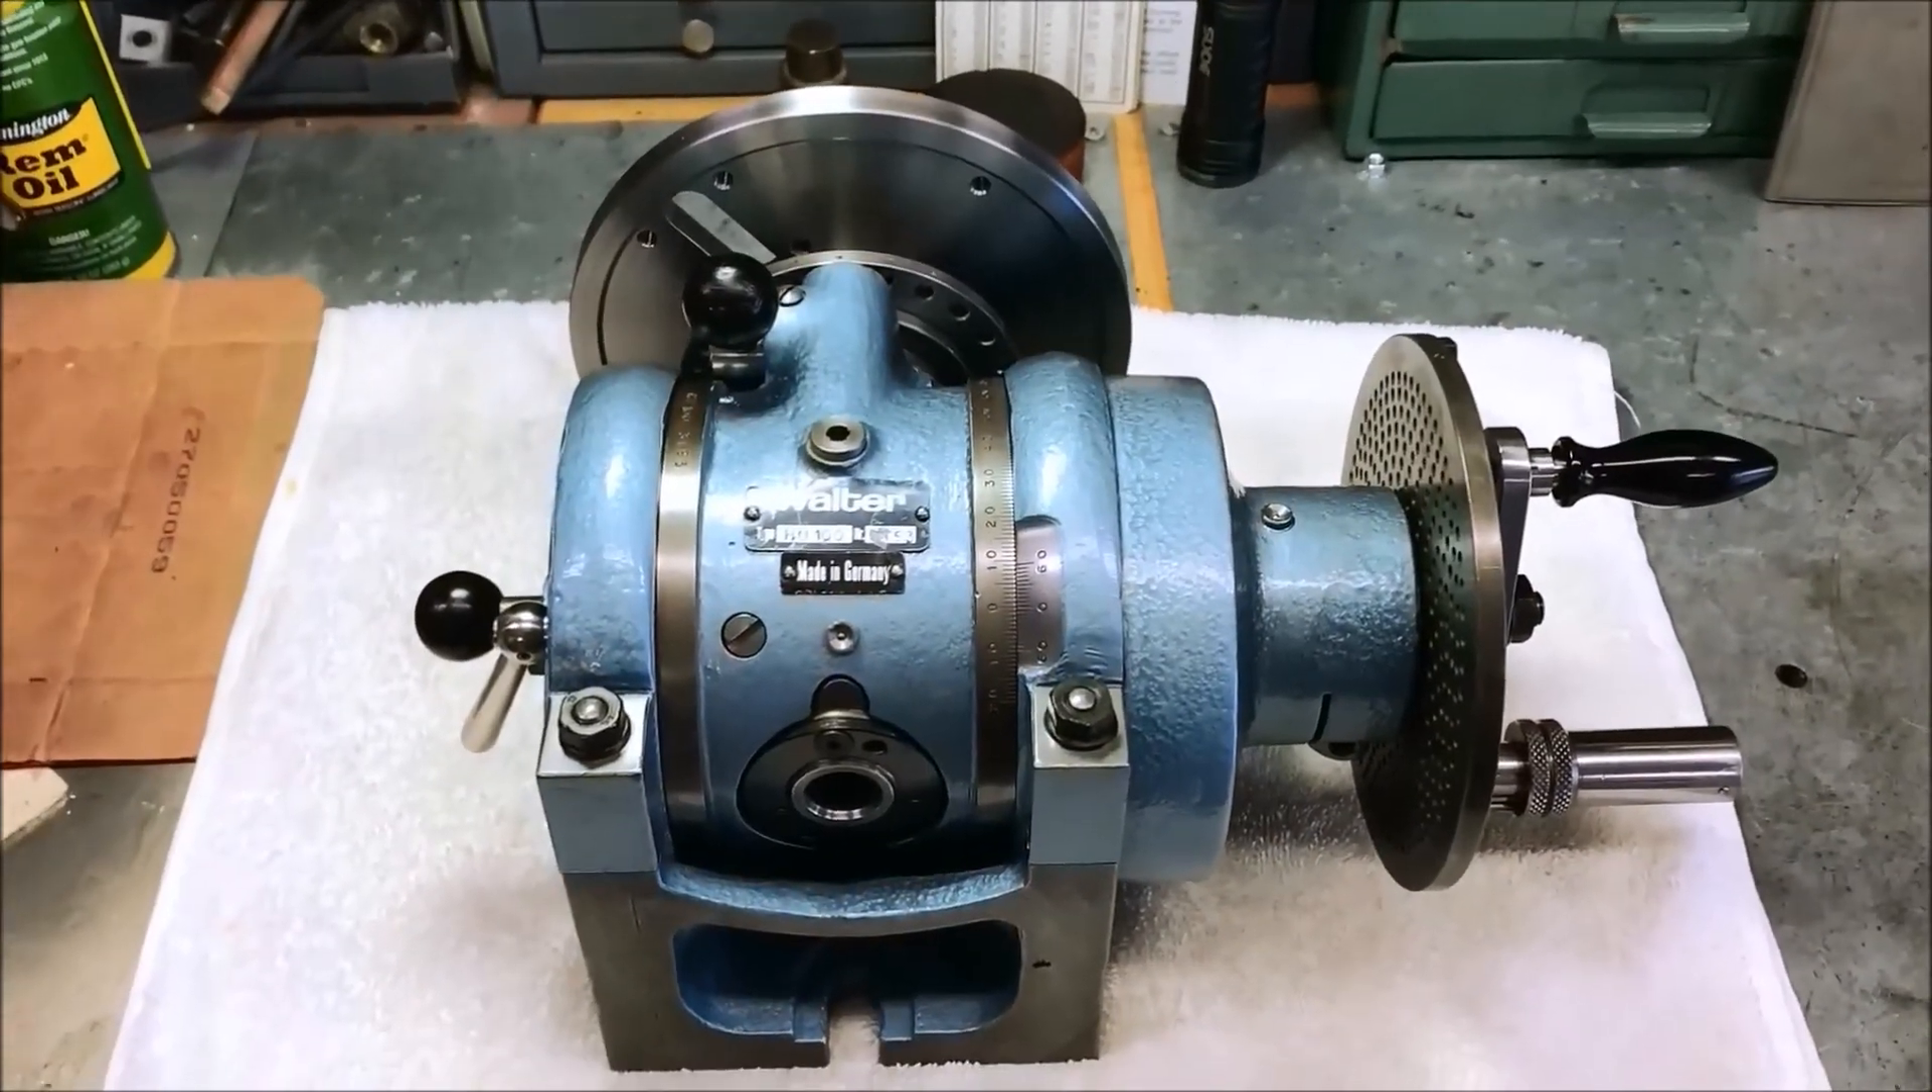All right, we got our emblems labels back on.